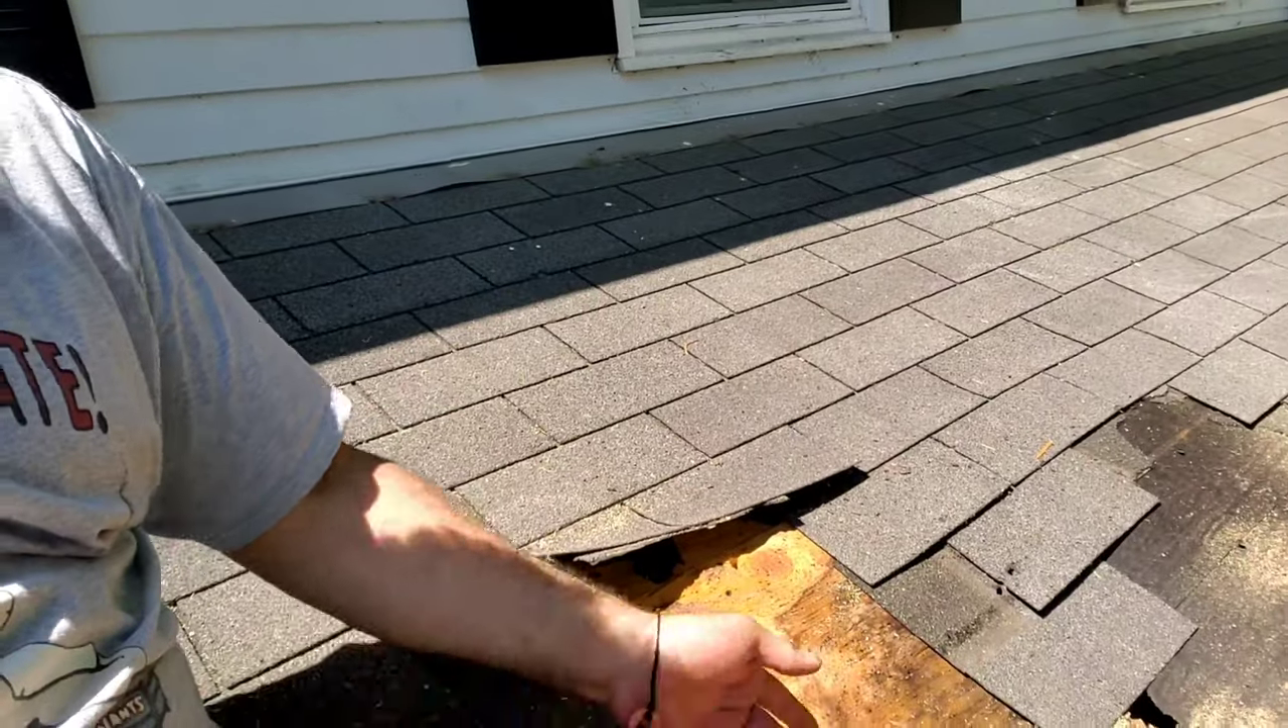So we've already pulled back the shingles.